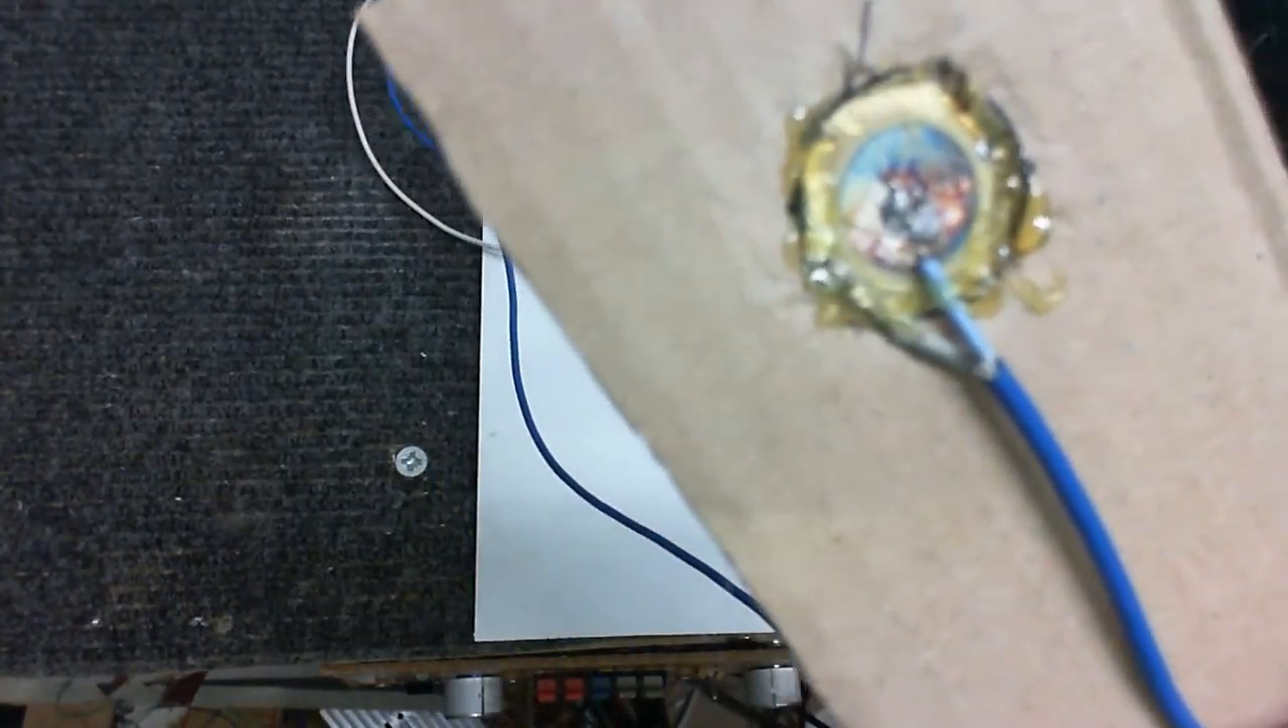Here's the little hole cut in the cardboard, and I've hot glued the piezo element in place, as you can see.